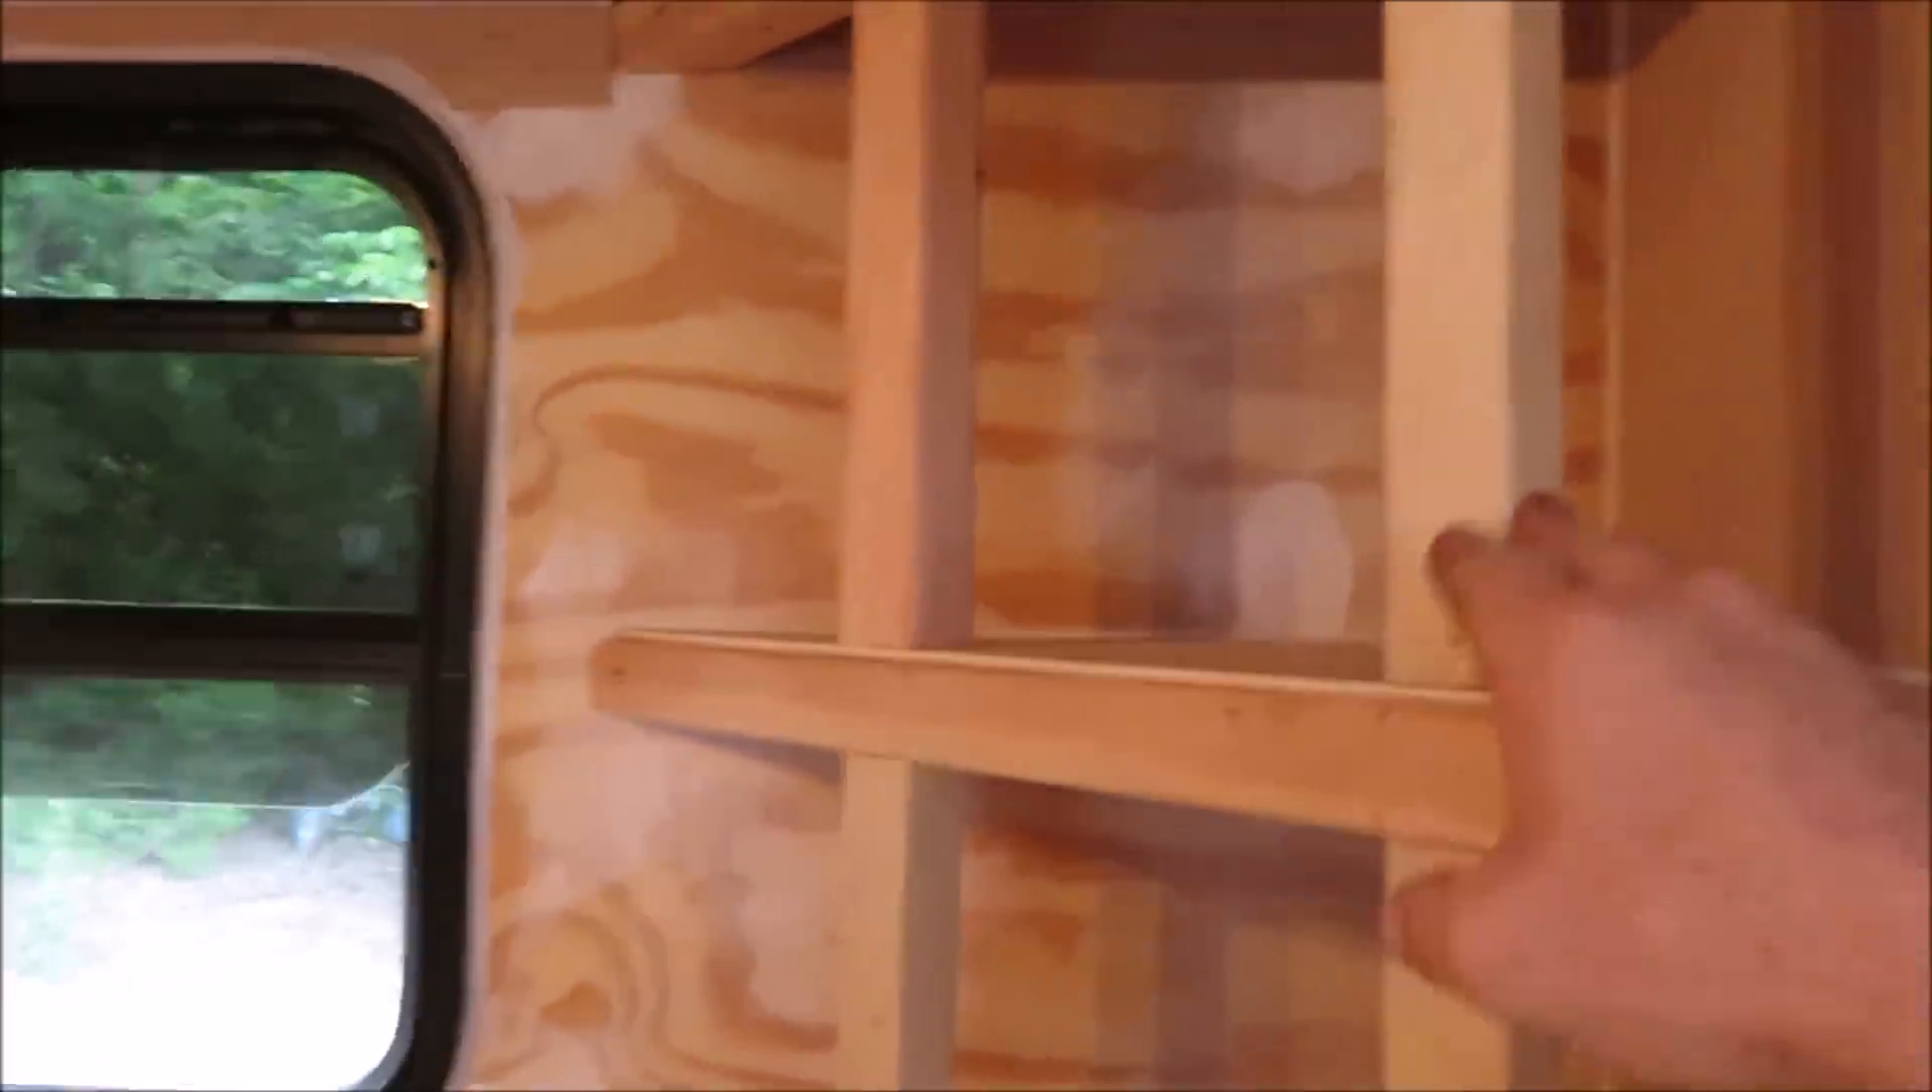All right we got the uprights in there now we got these boards all in here and that's just where our little door is going to go.